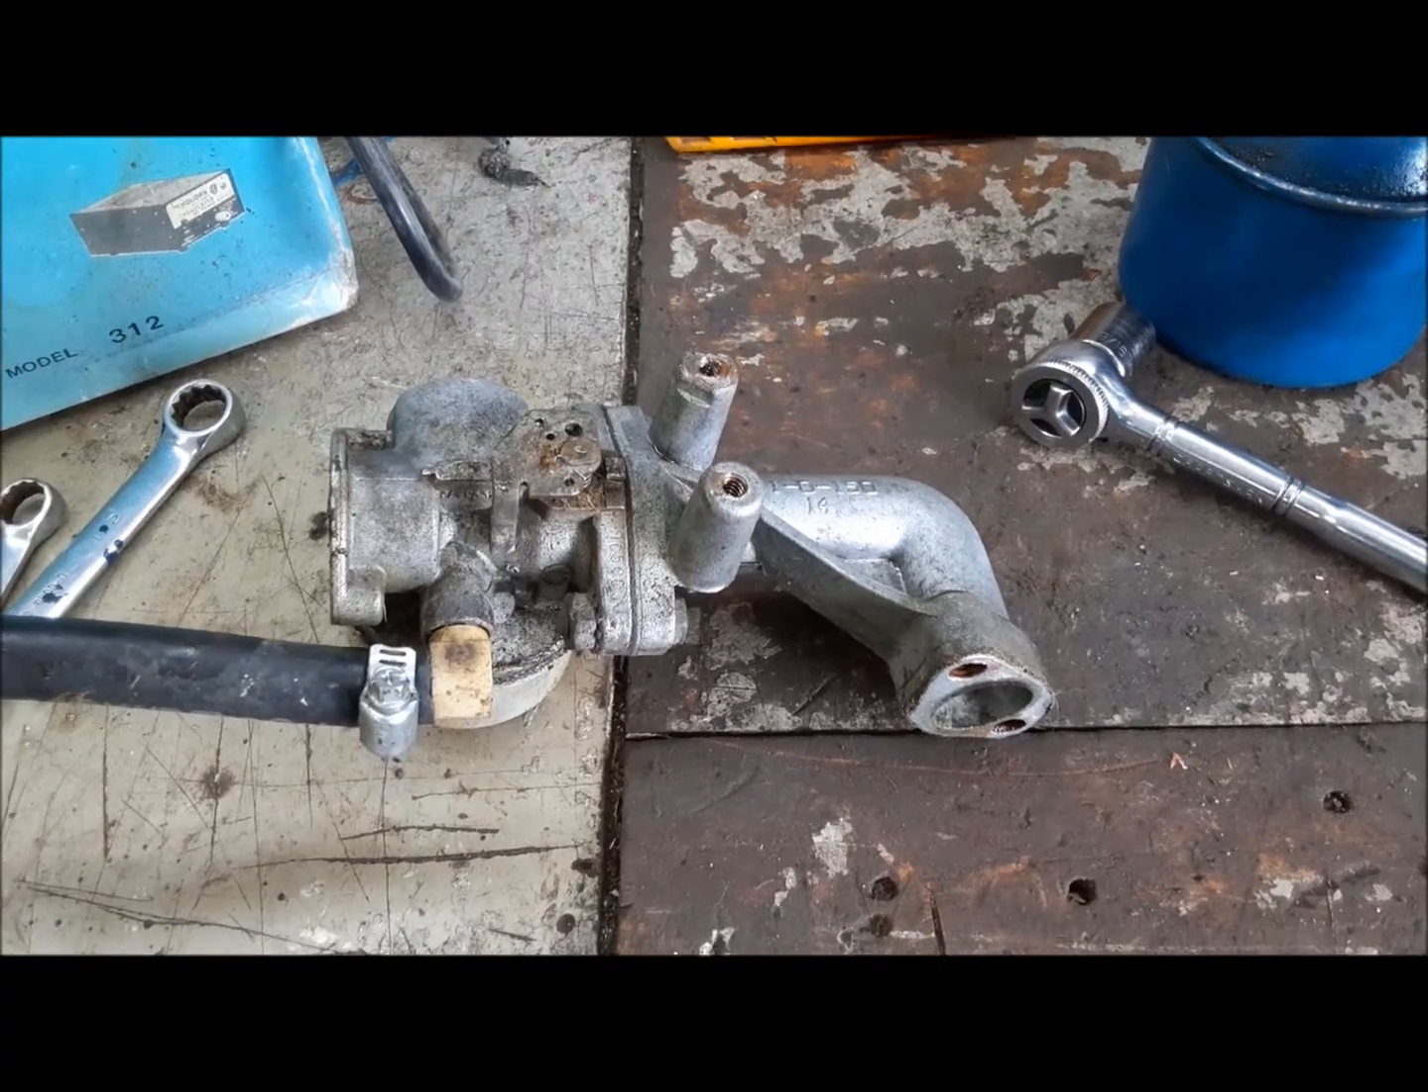So here's a carburetor. We got it off.